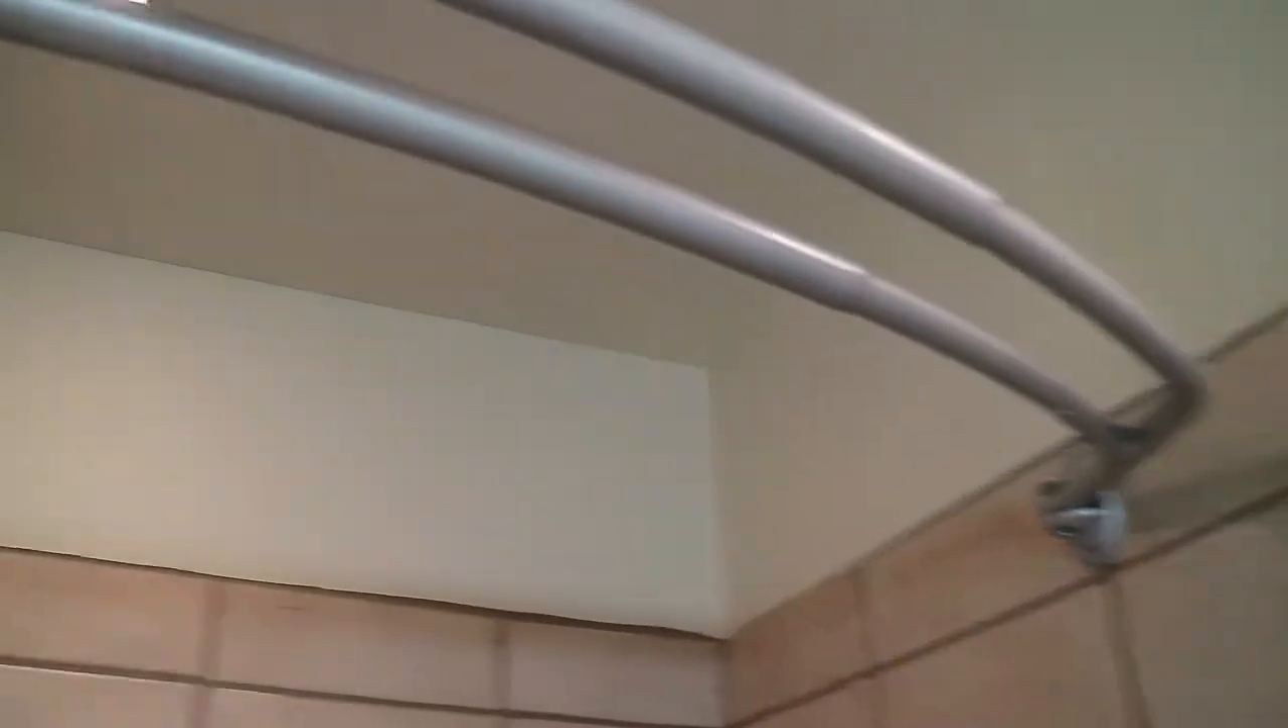All right, y 'all, there's my shower curtain rod installed.